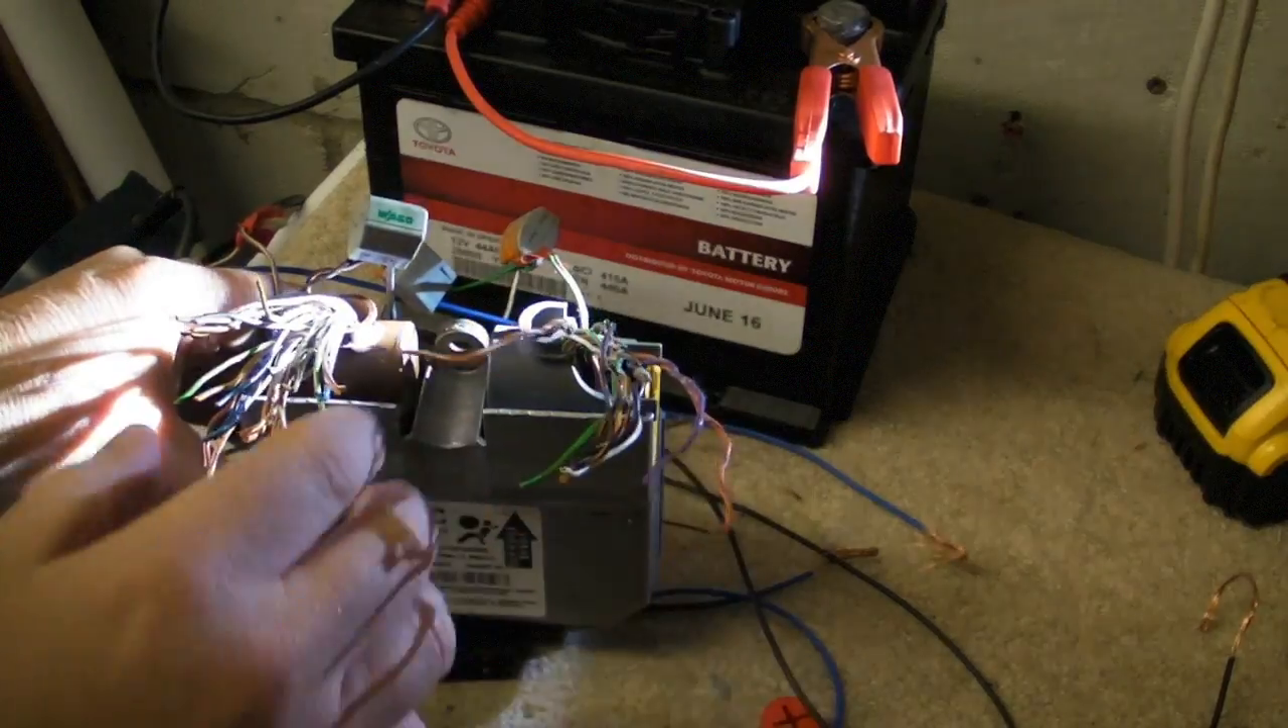You can see I chopped the wire loom off the car I took this module from.